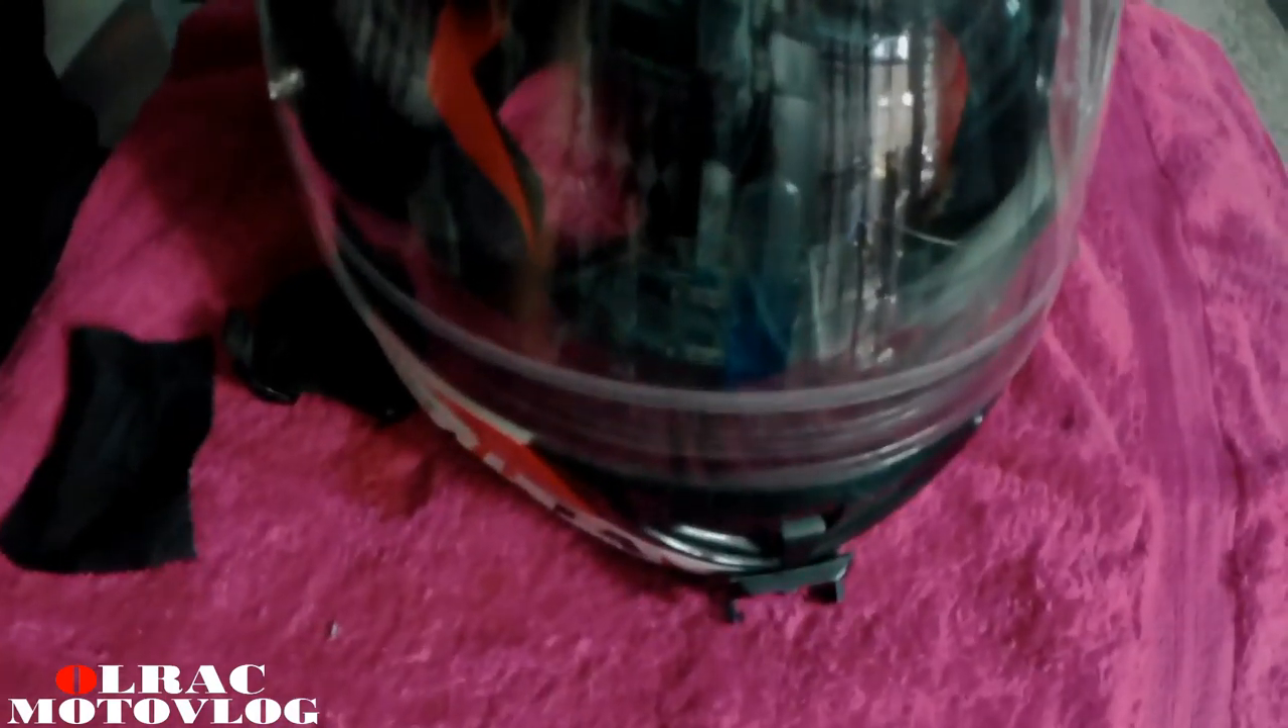Nabalik na natin yung pinaka visor ng helmet natin.